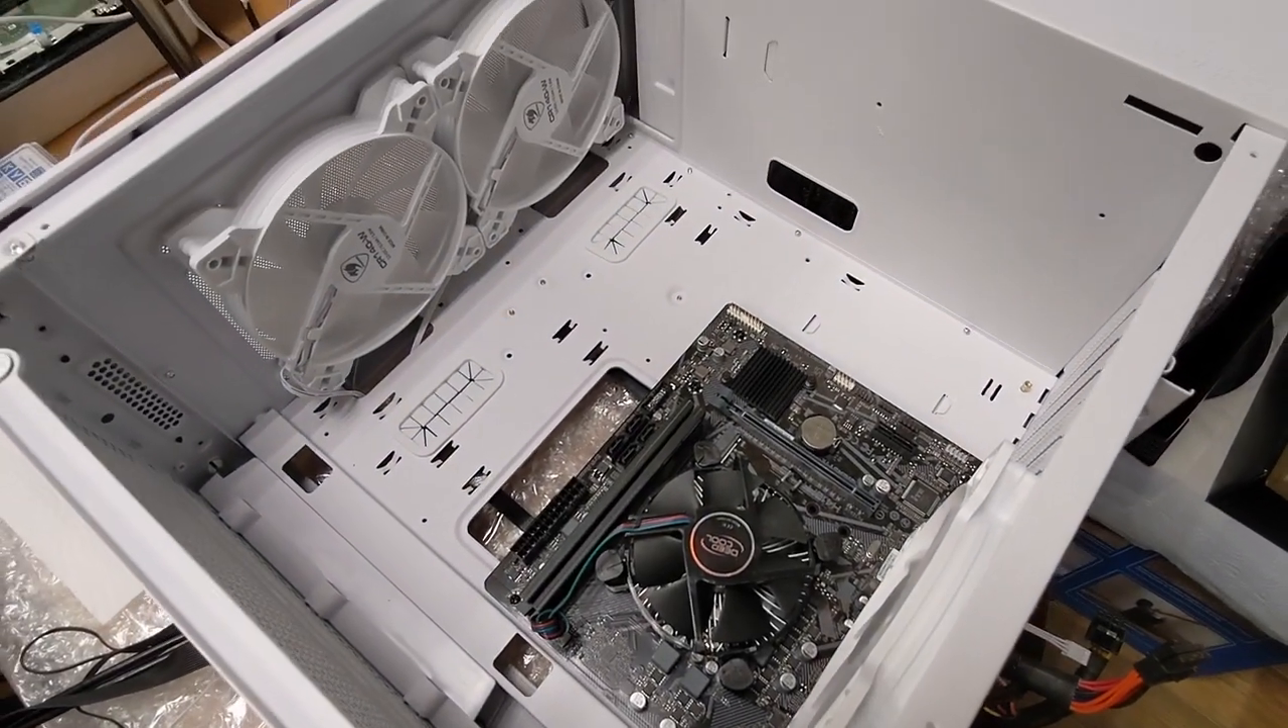Итак, мы смонтировали материнскую плату. Уже боксовый кулер стоит на месте.